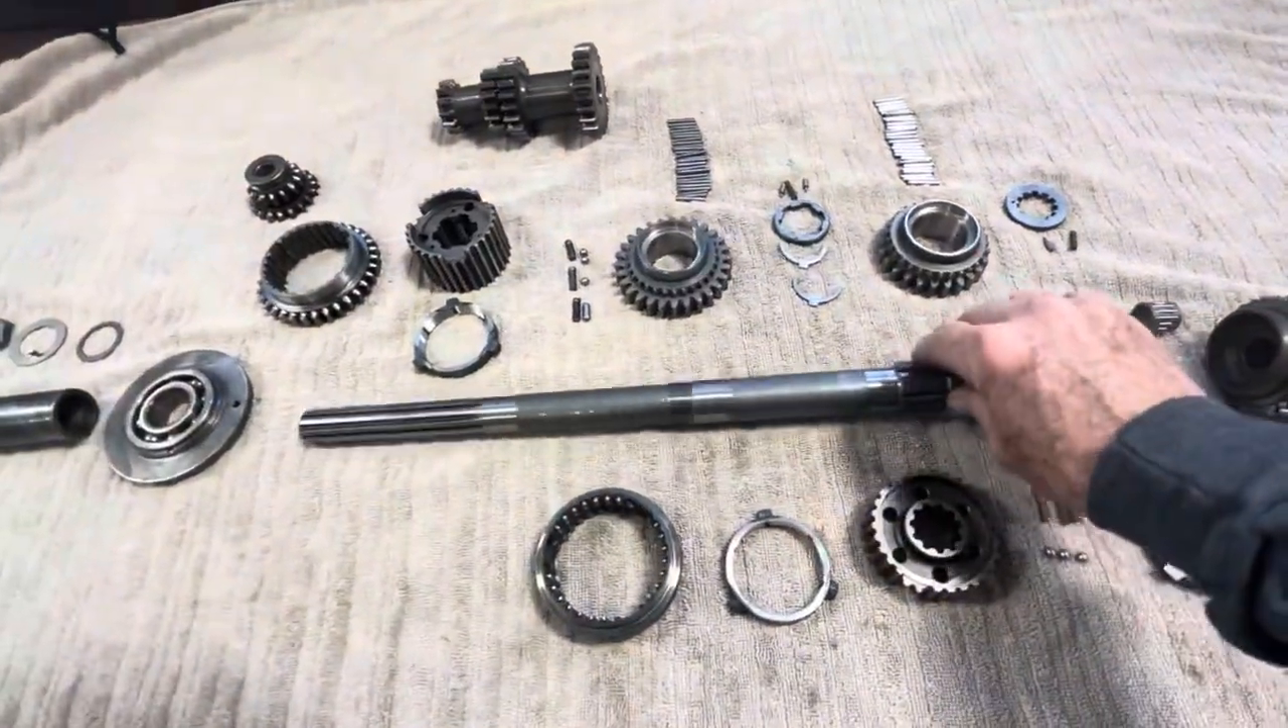You know first thing is obviously I've got the gearbox completely apart and so if you haven't accomplished that yet you know watching this video should help you learn.